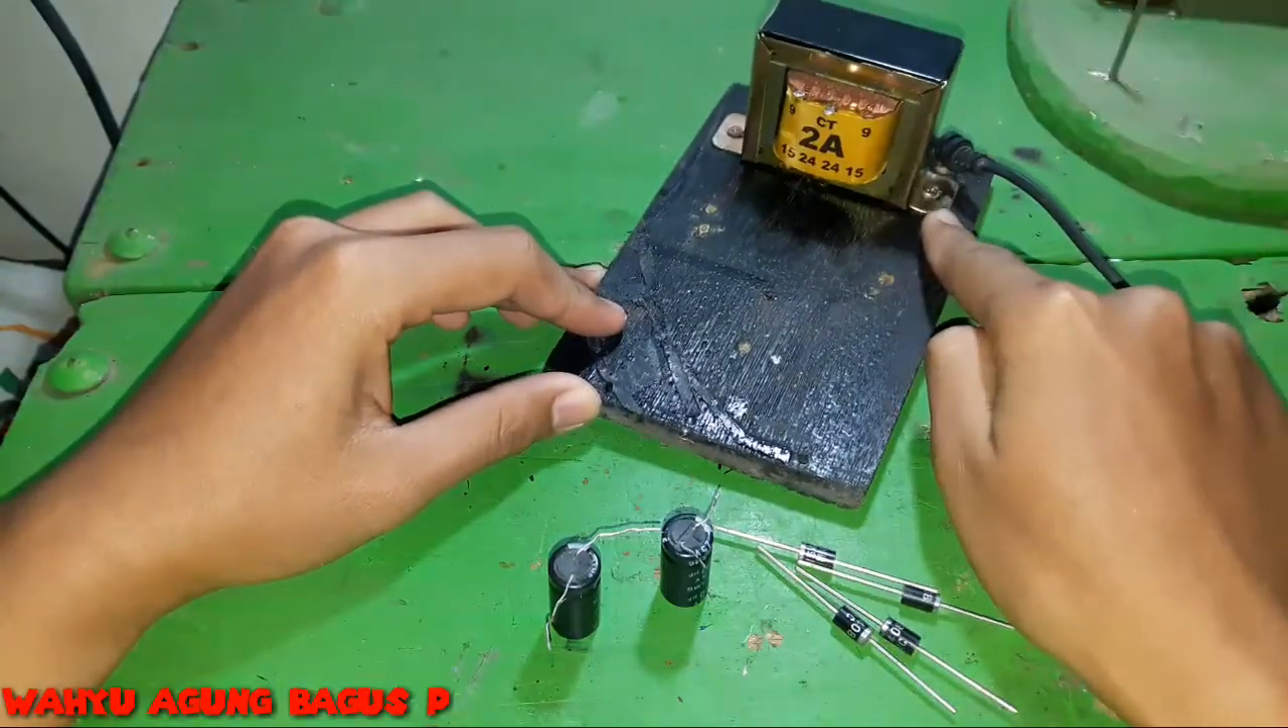Disini Sudah saya pasang ke Alas ya Untuk trafonya.